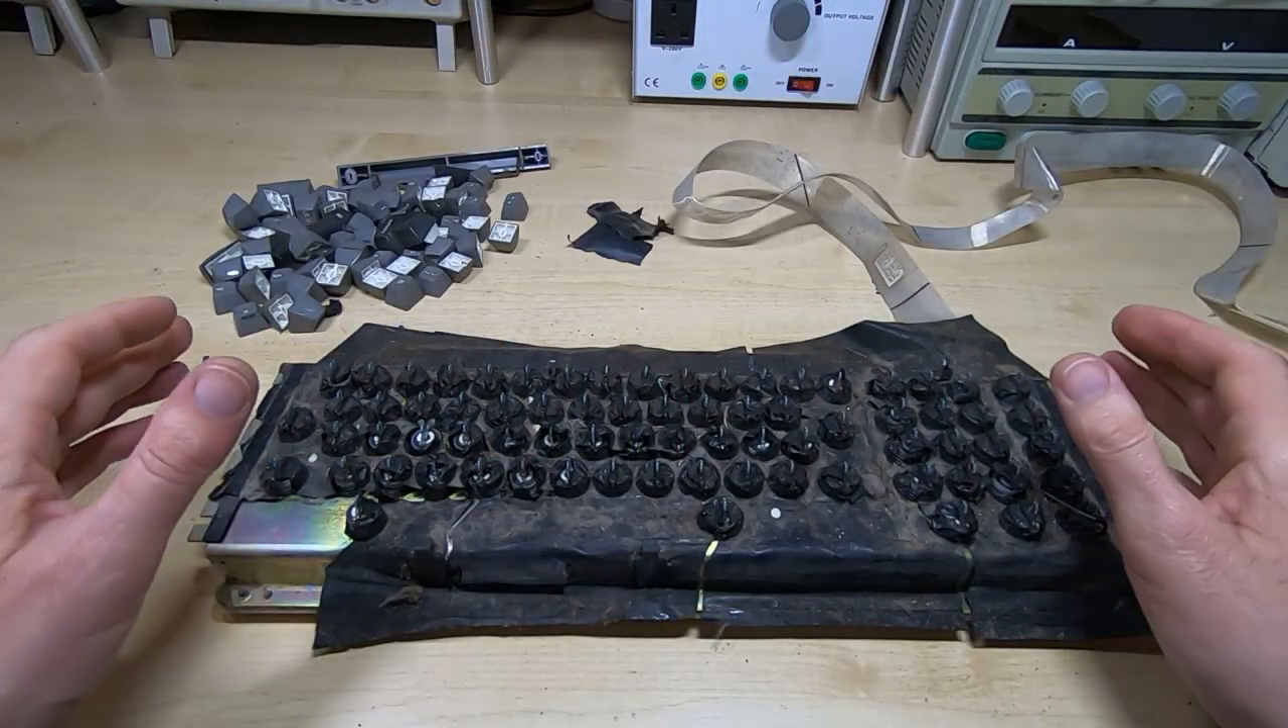I have all the keycaps removed.